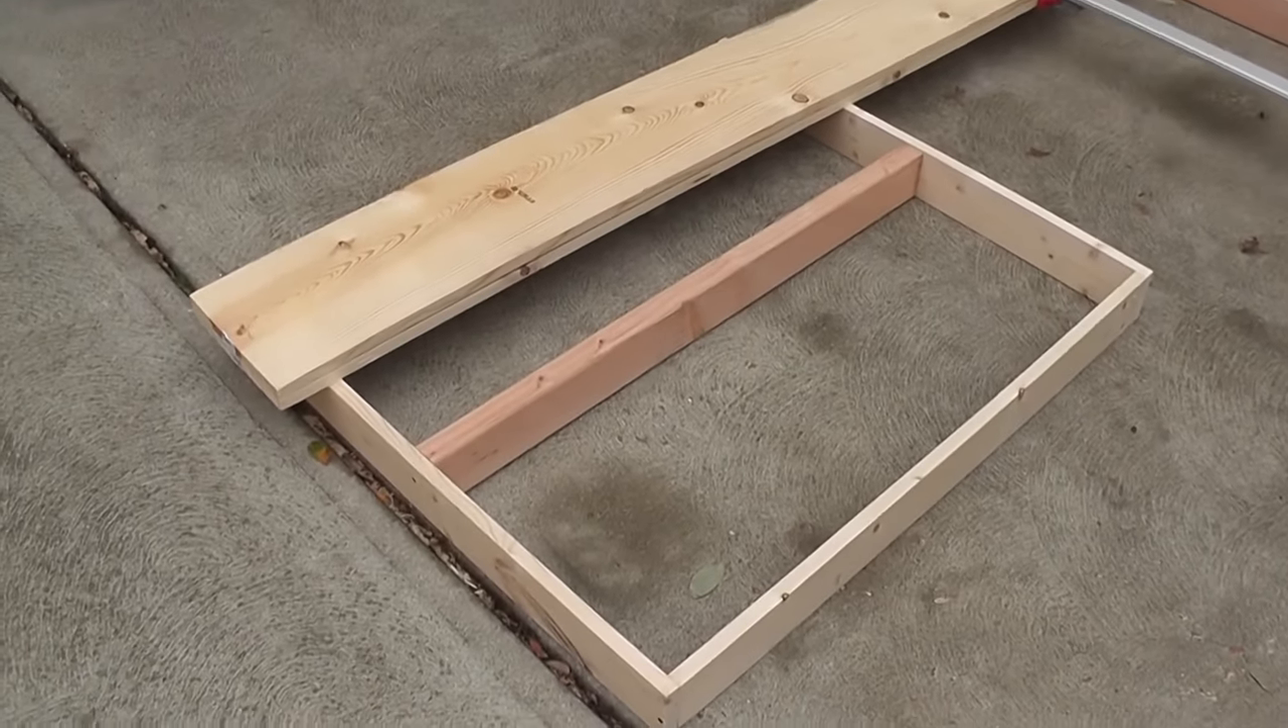So here I slapped together the frame for the bottom sort of support for the legs as well as the shelf that's going to be there.